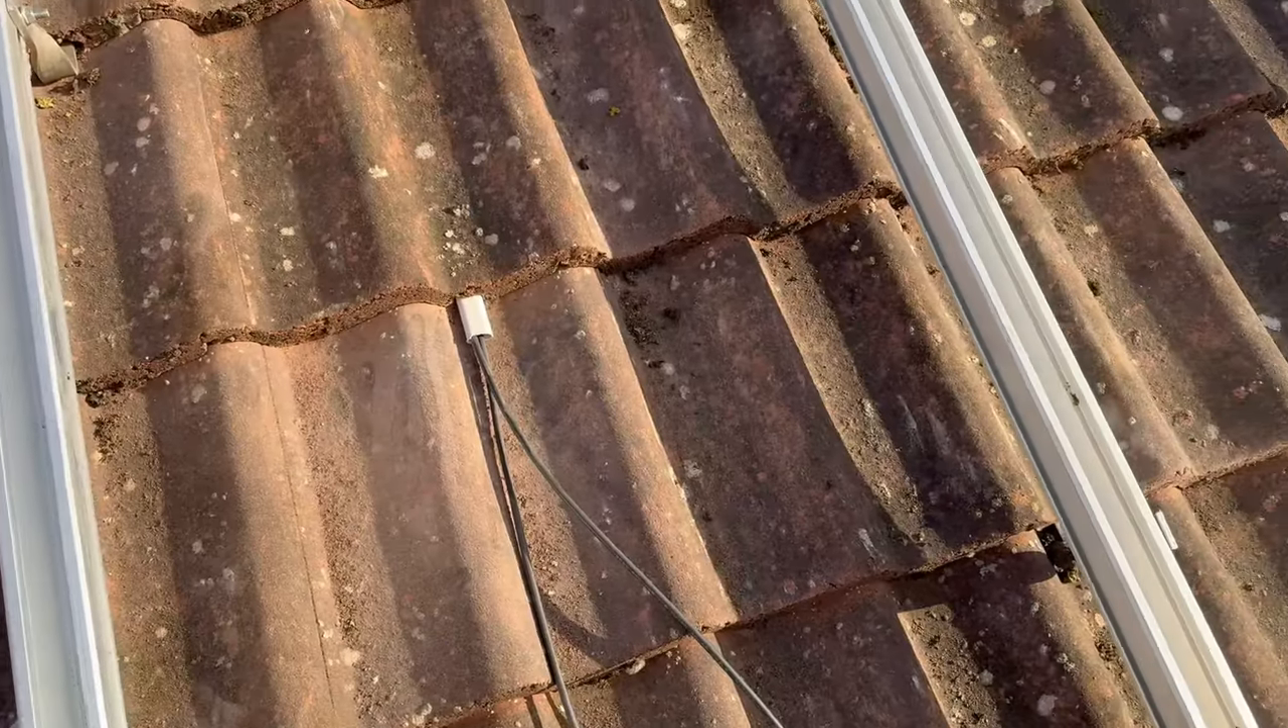So you can see we've brought our cables out onto the roof now.